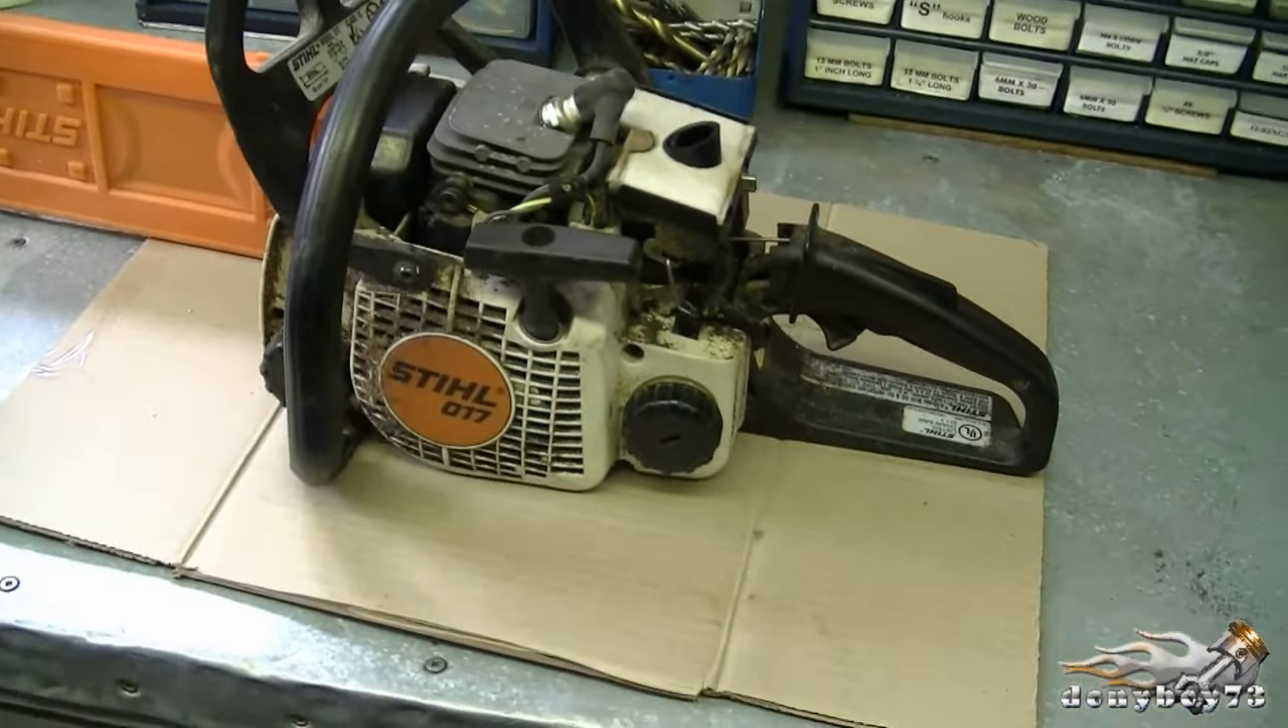Now here's the saw here, I've got the cover off.